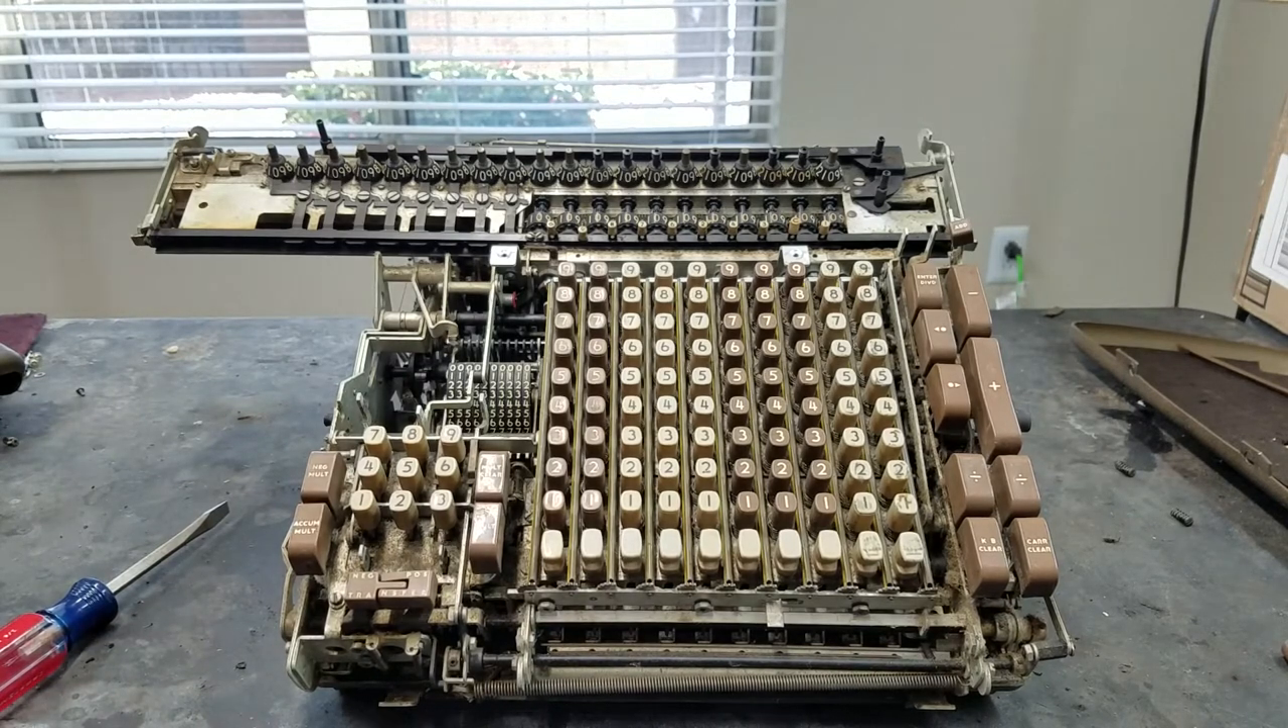Alright, so I got the front cover off here.